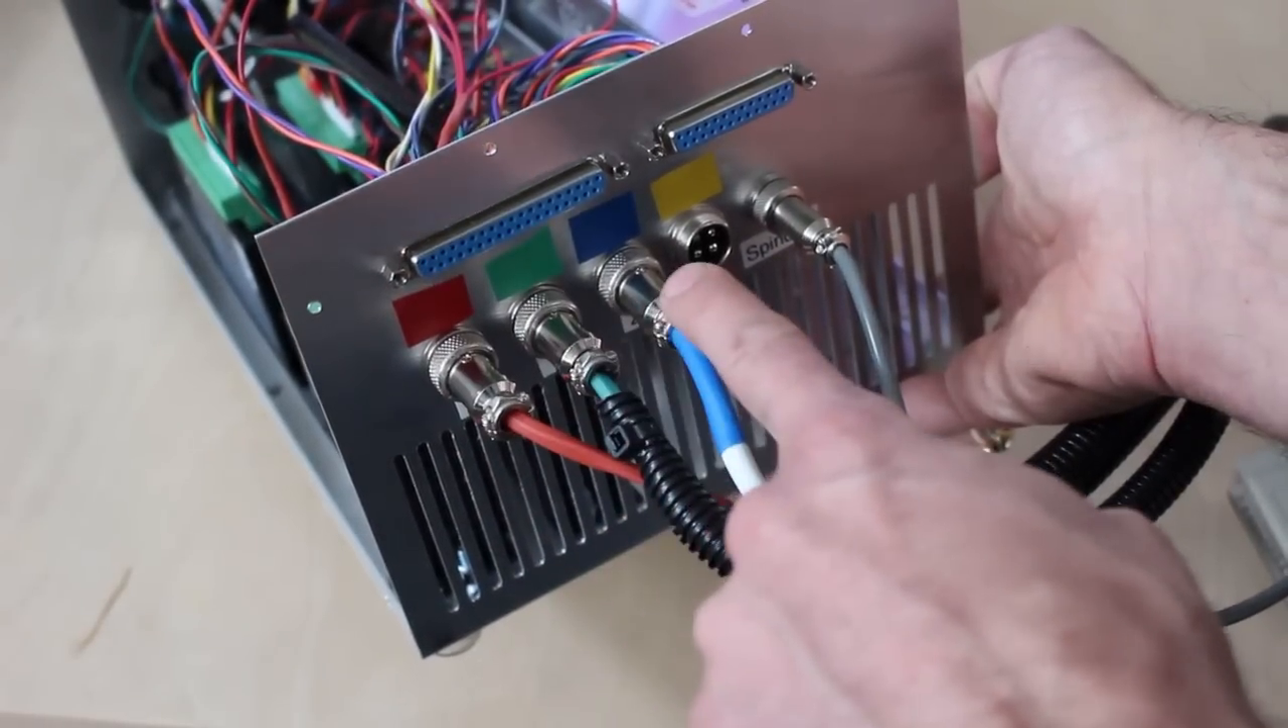I currently have X, Y, and Z connected but no fourth axis connected yet.